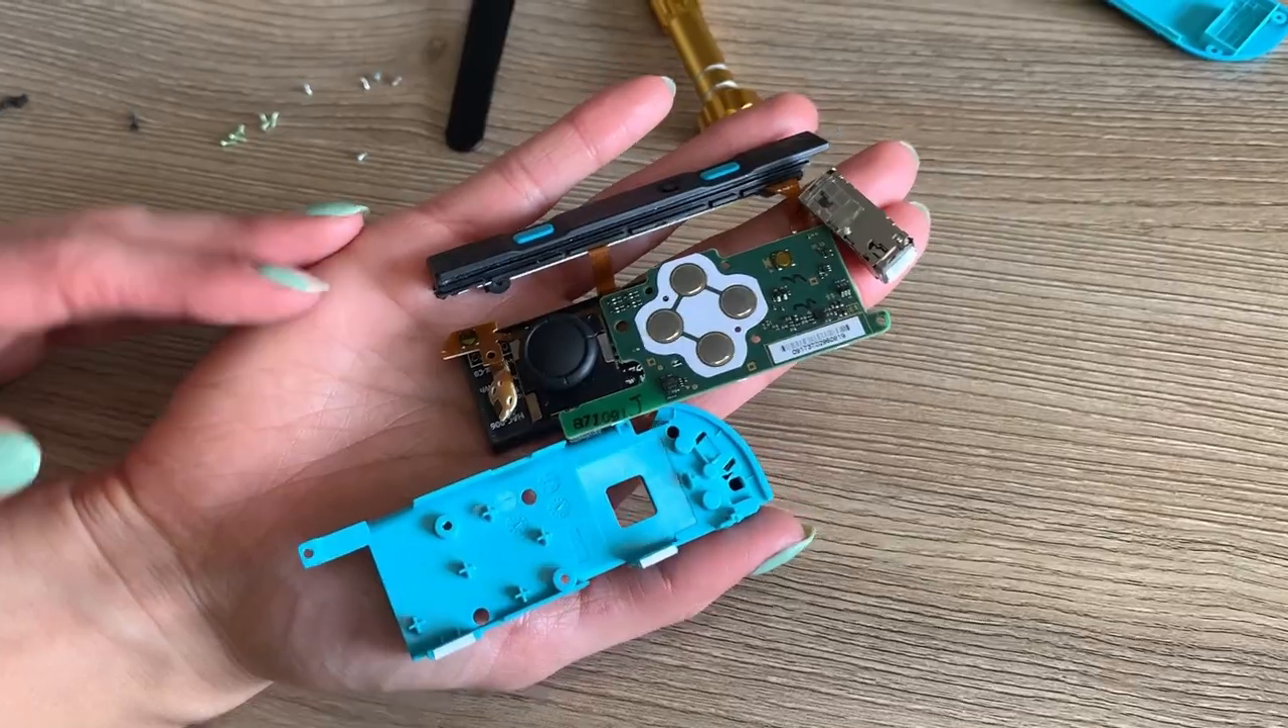And here are all the parts separated.